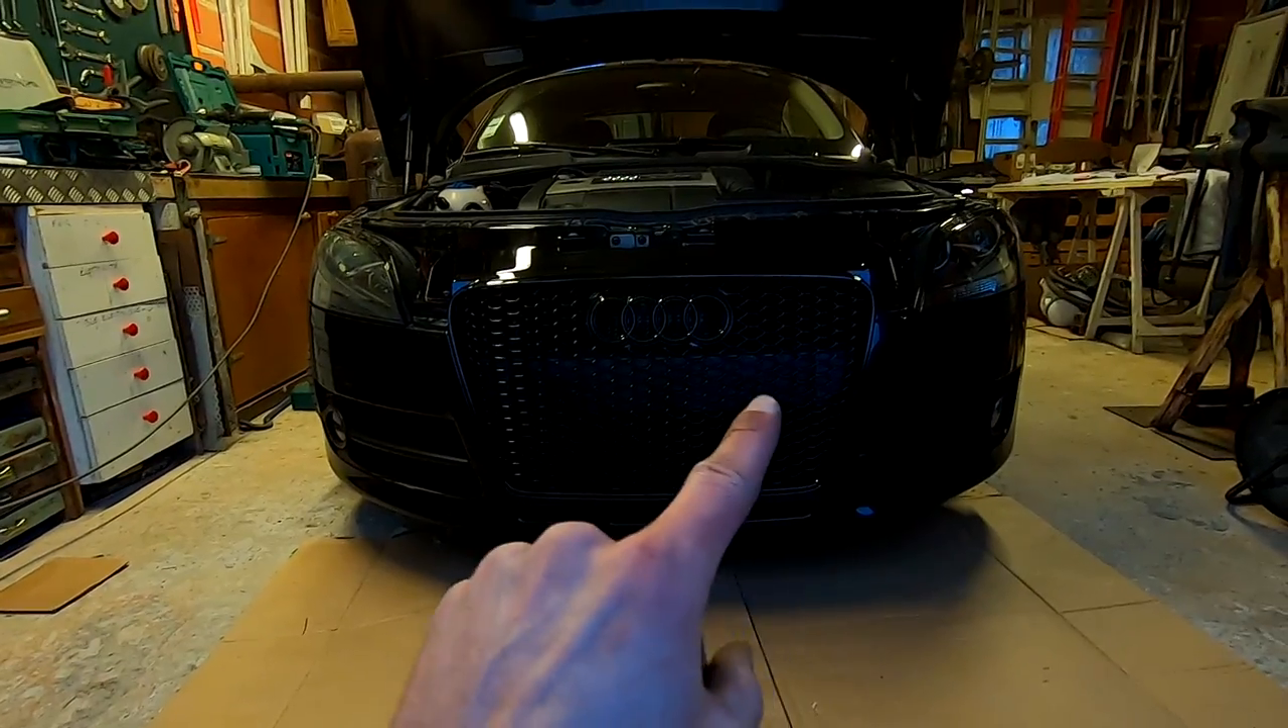C'est bon j'ai monté ma j'ai monté ma calandre.